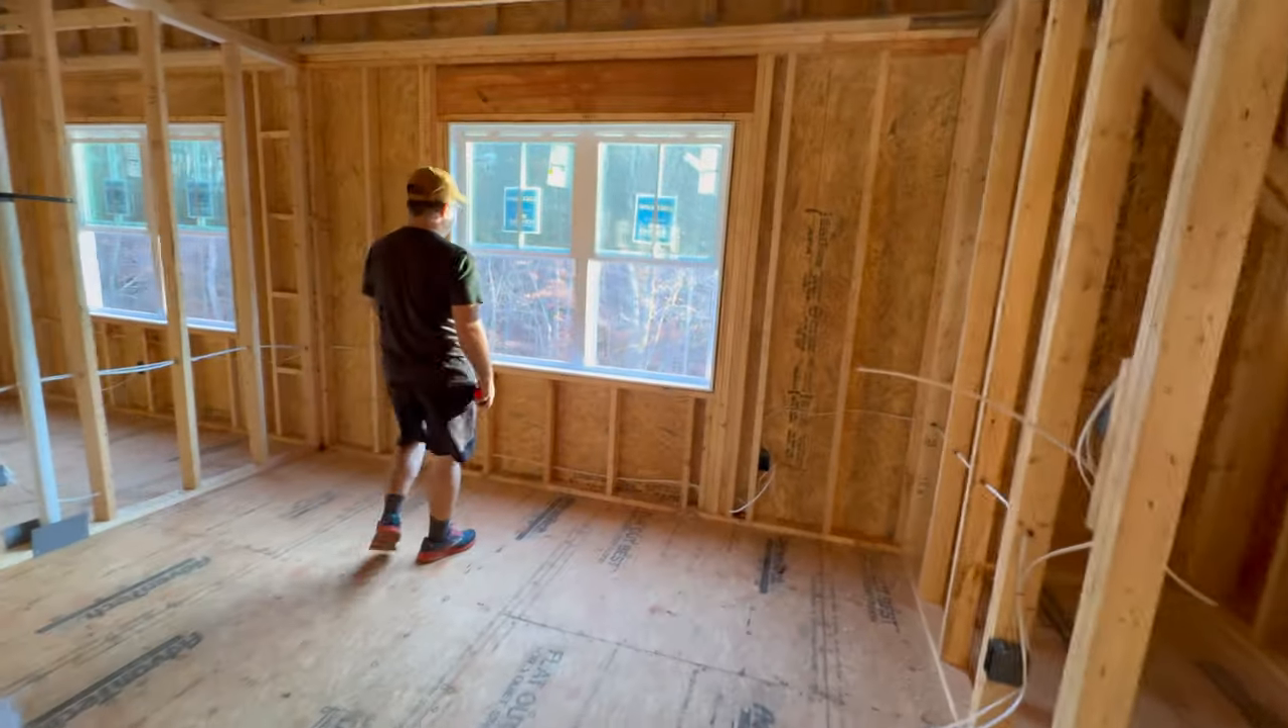Girls, windows are in.